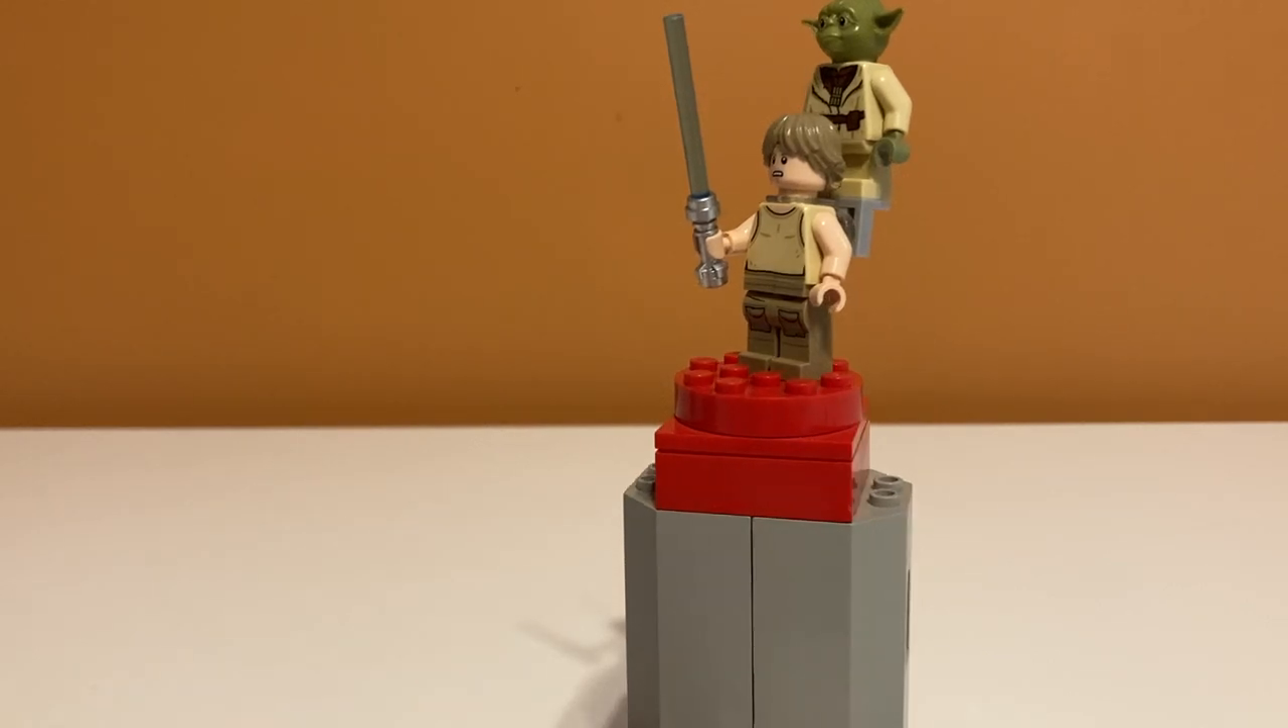I think it looks a little goofy to say the least because Yoda's a little too high on his back.